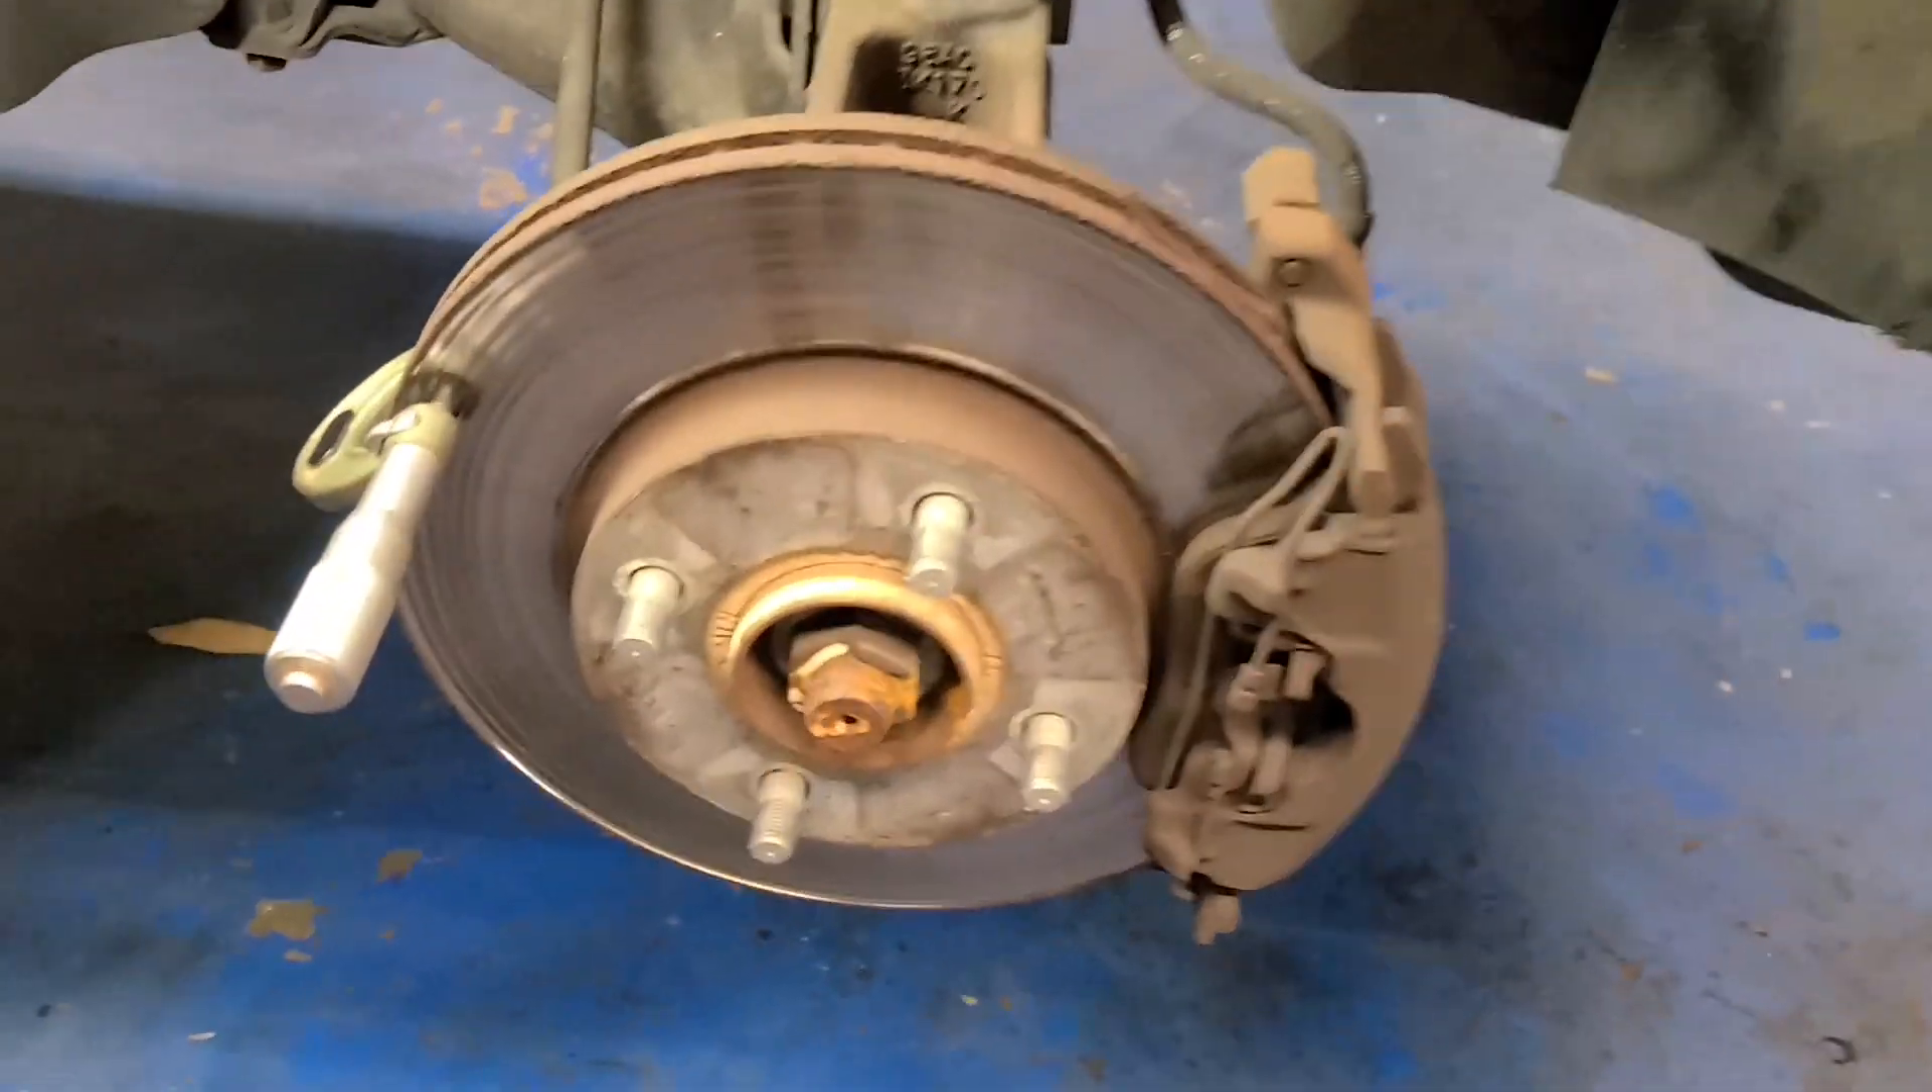Got the front tire off, and you can see this rotor.